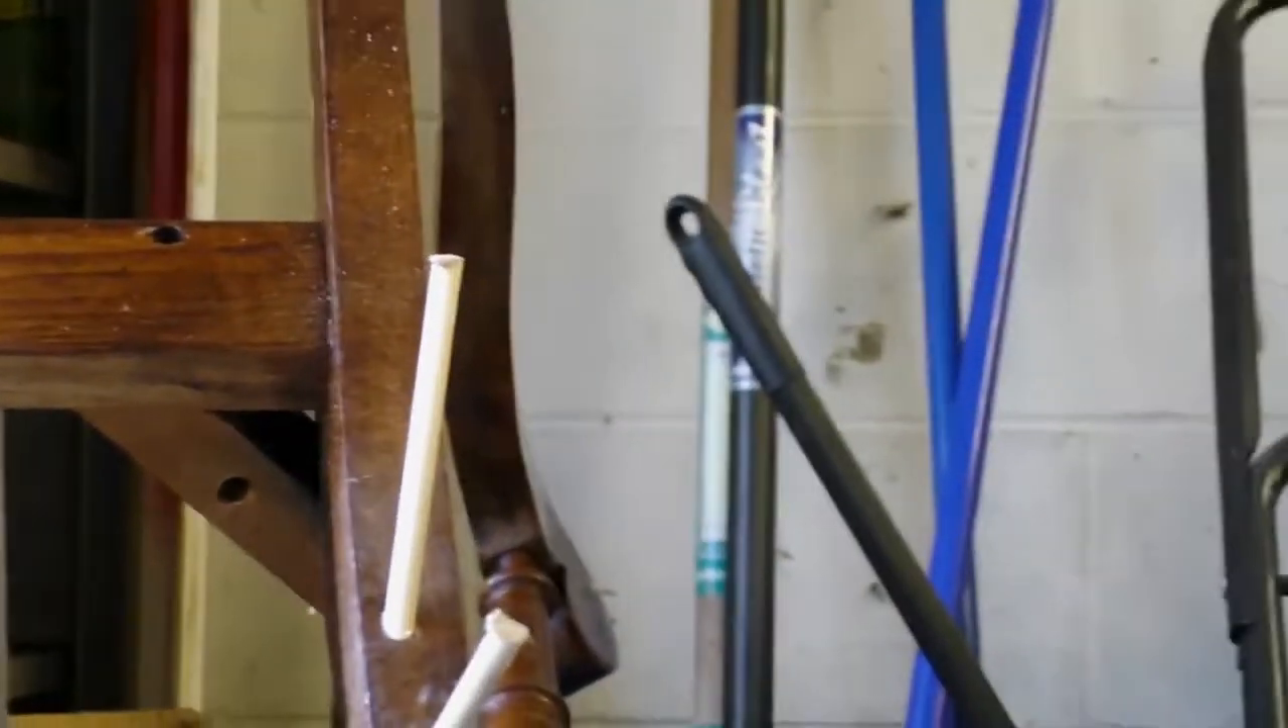And there's what the other side looks like with the dowels in it.